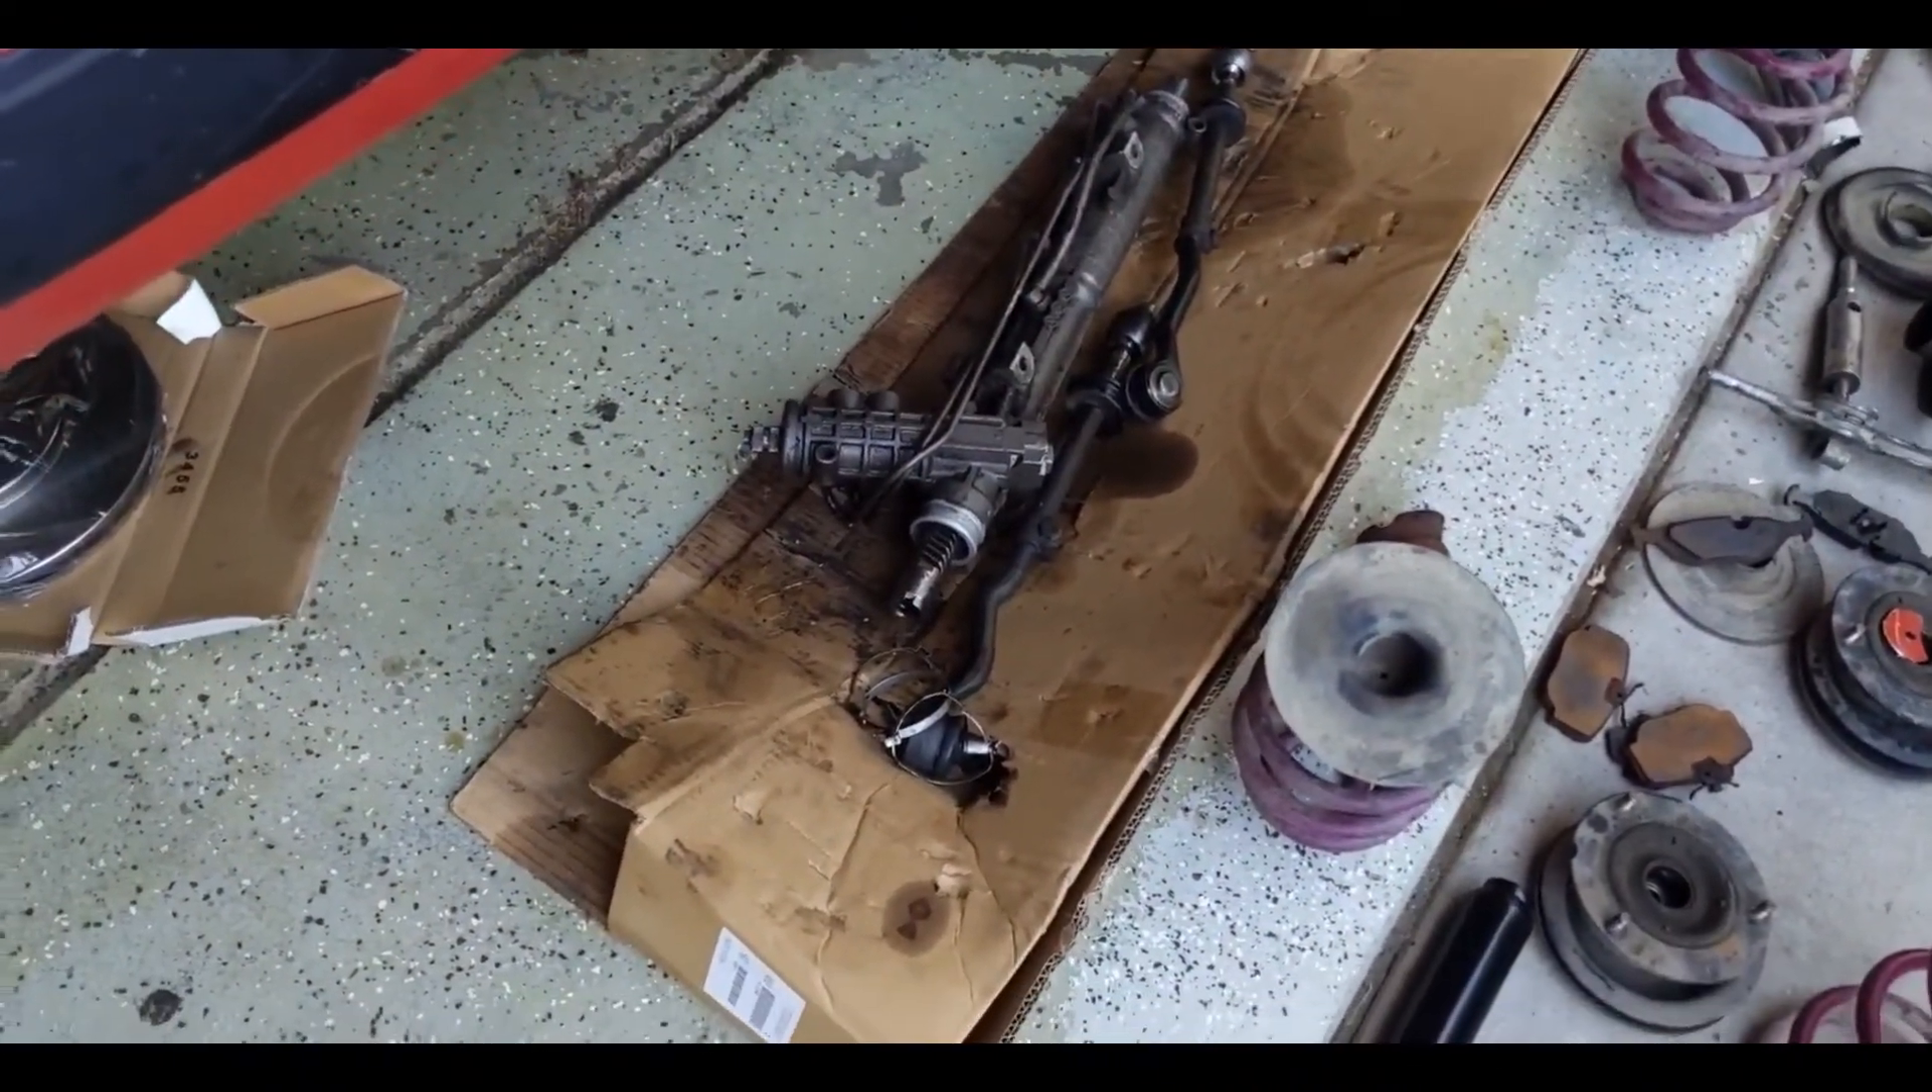We got the, um, steering rack all out.